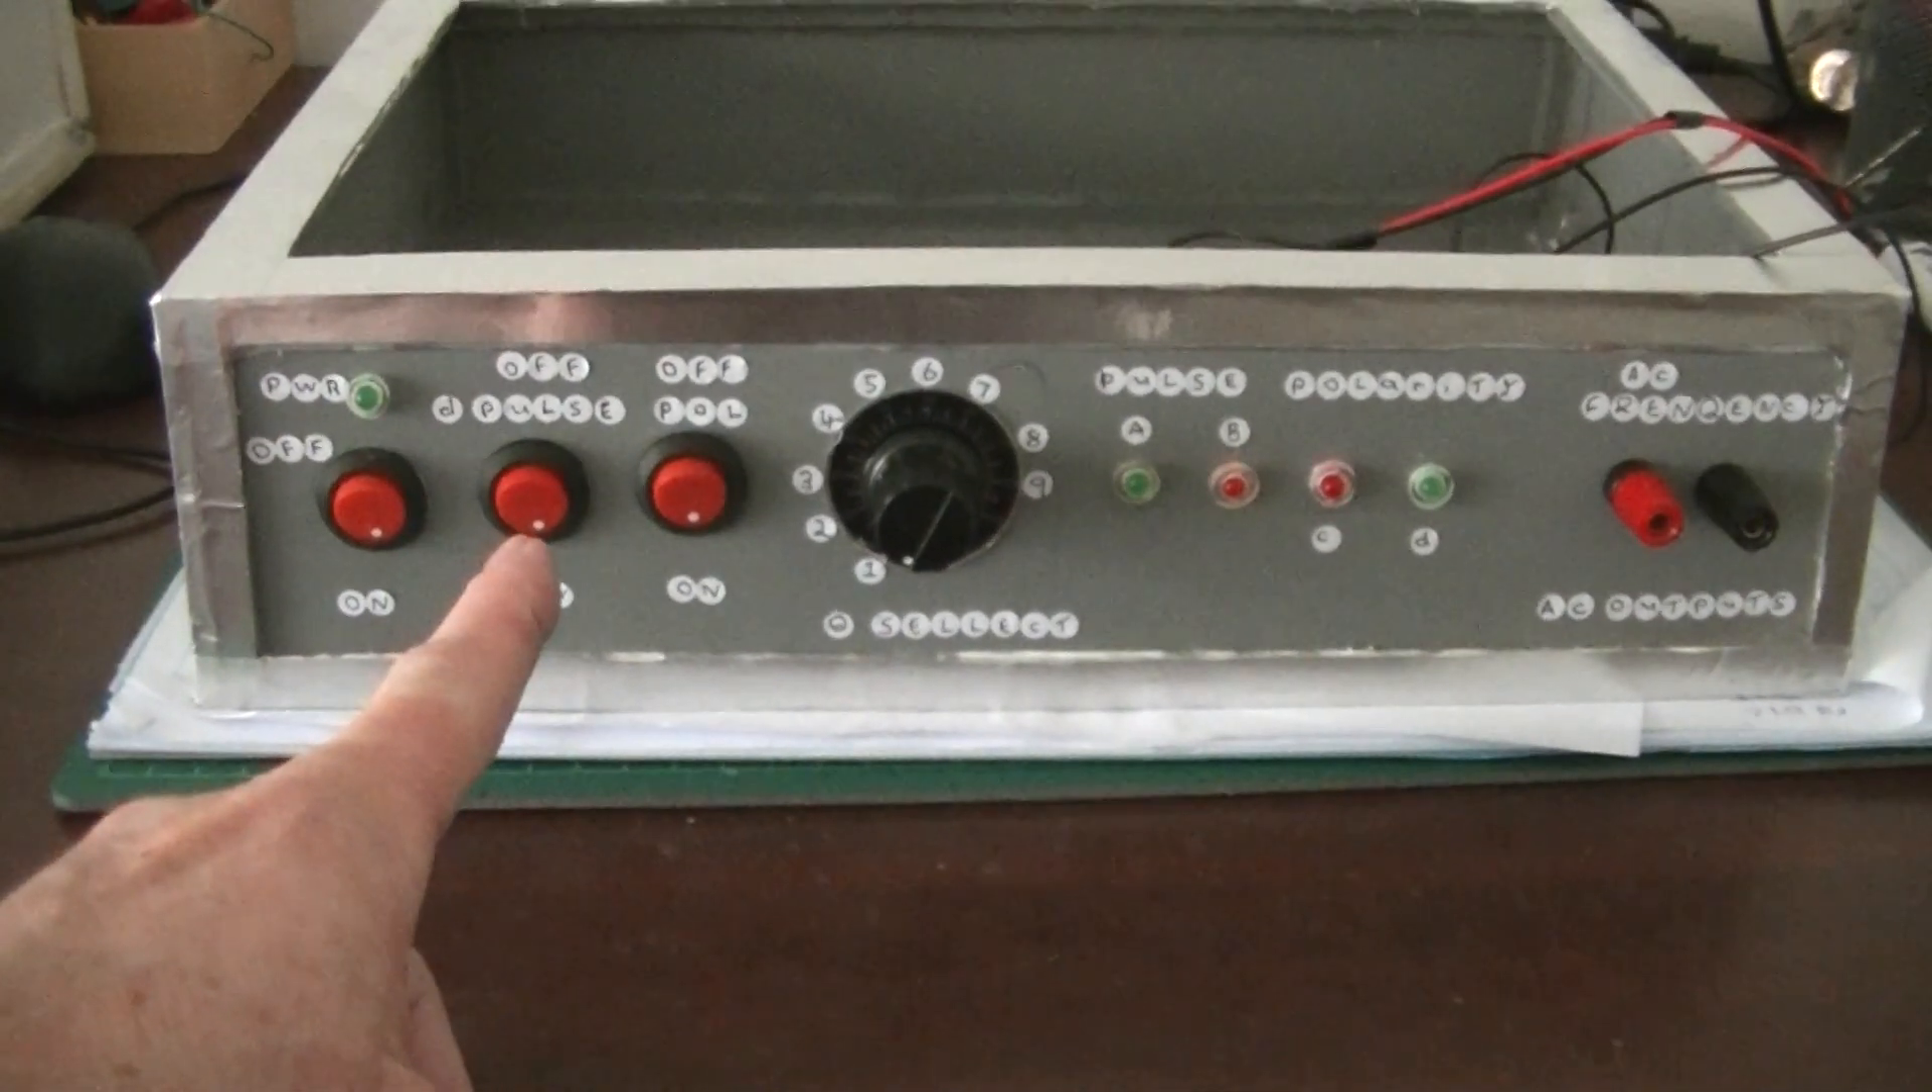Here's my latest creation here, it's nearly finished you see I just got to wire it all up and make the lid for it on the top here.